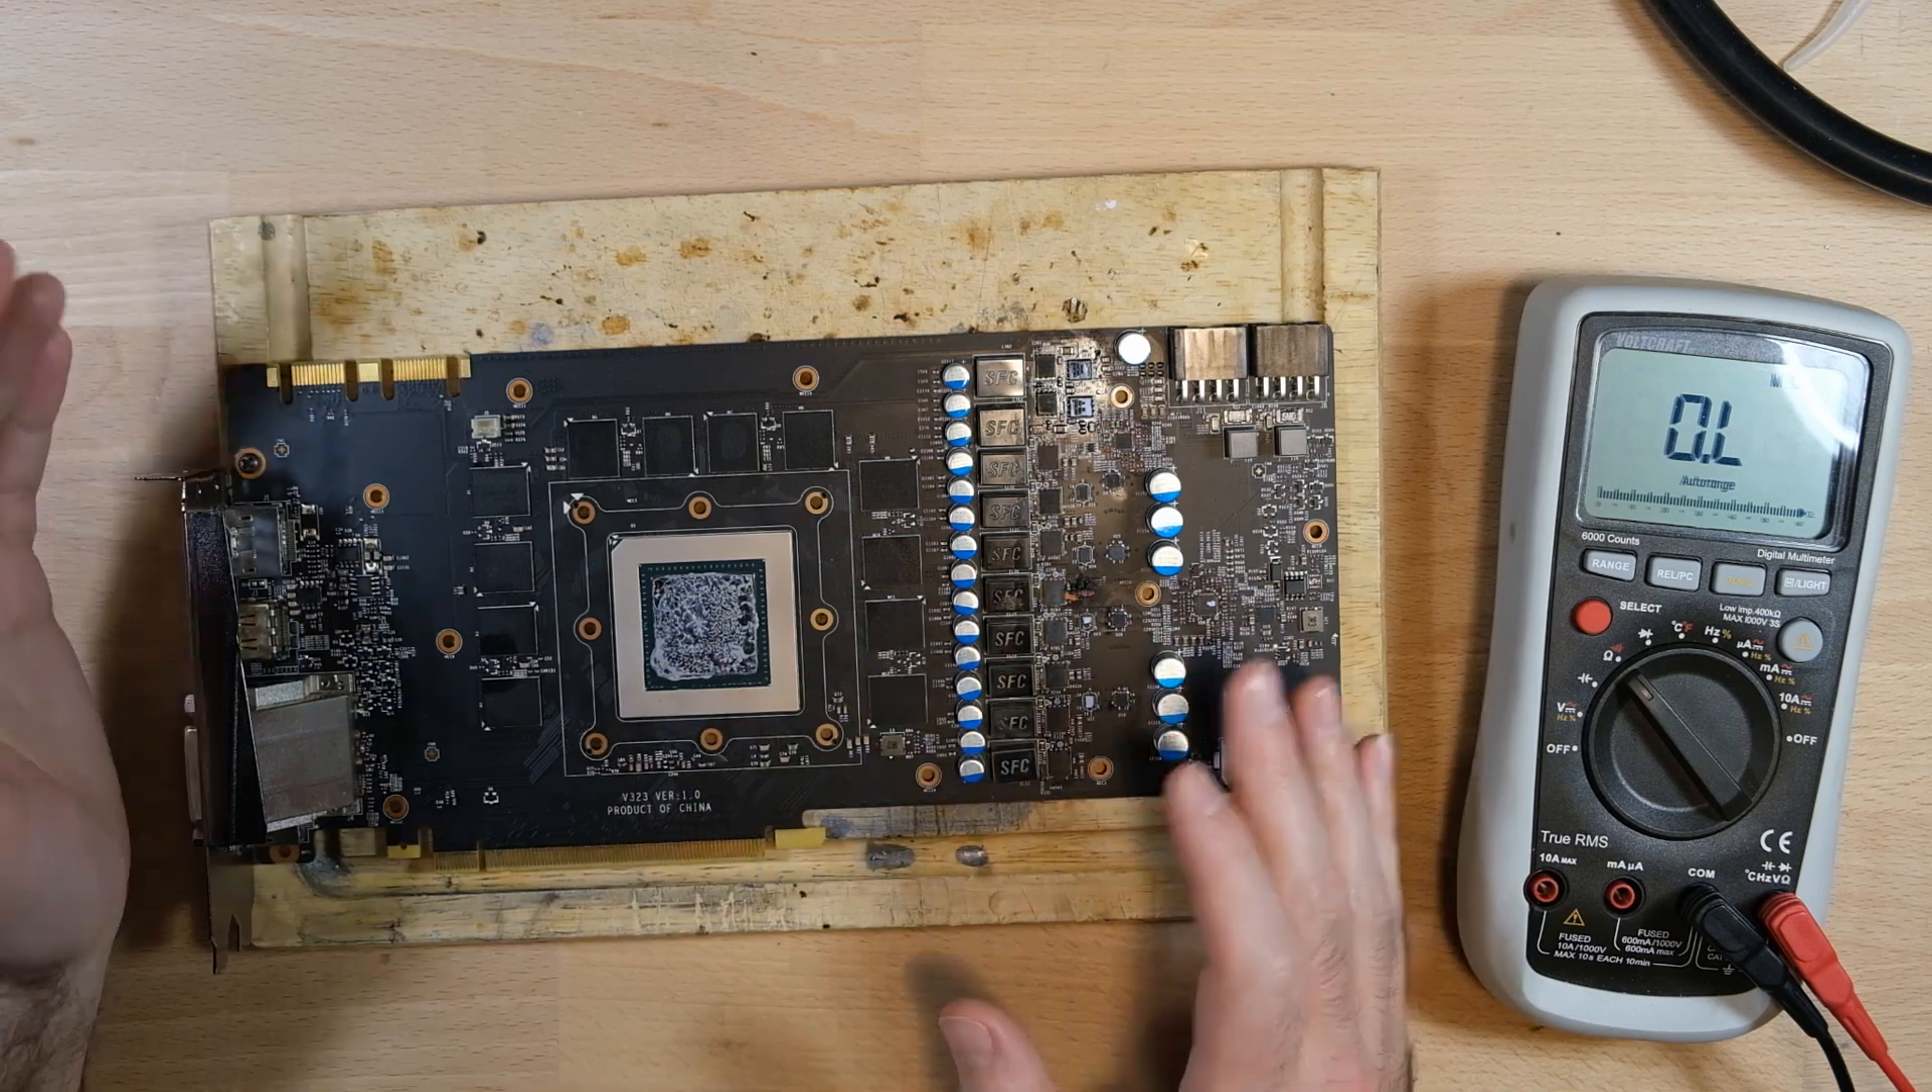We now have our heatsink off and we've got the card torn down.